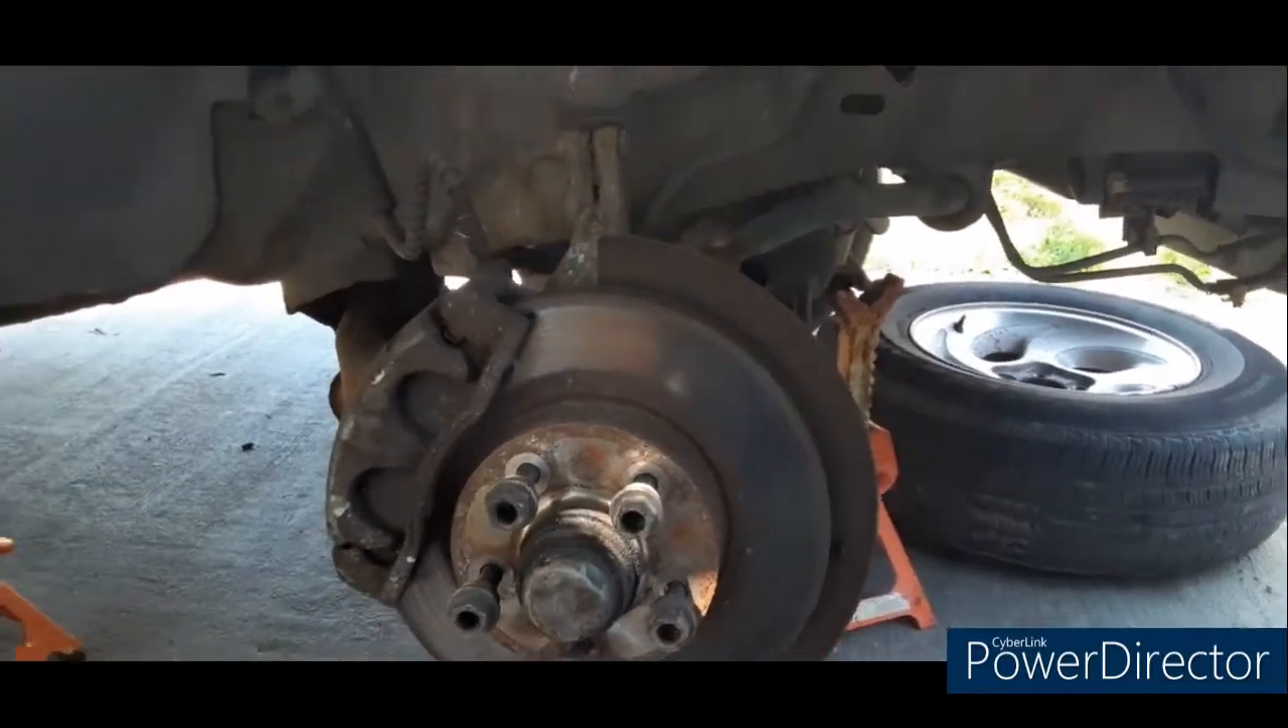Alright, as you can see, I got the wheel off.